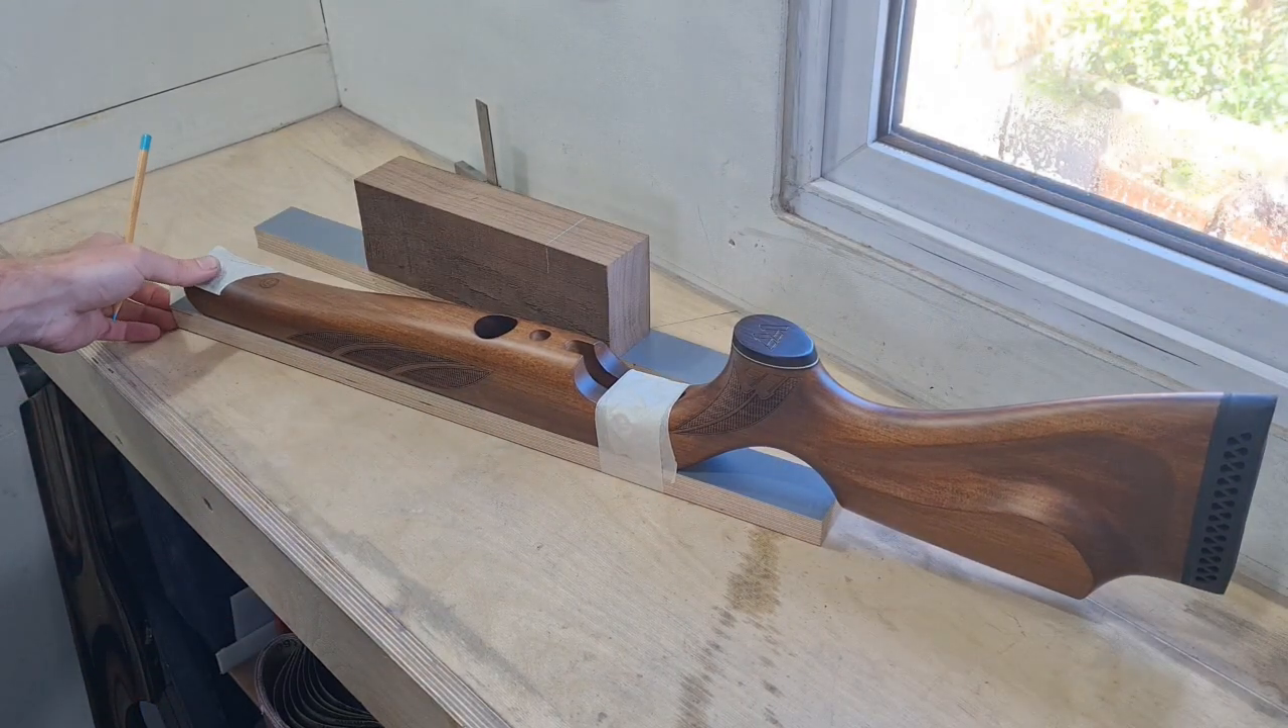So I've just taped the stock upside down here to a flat board.